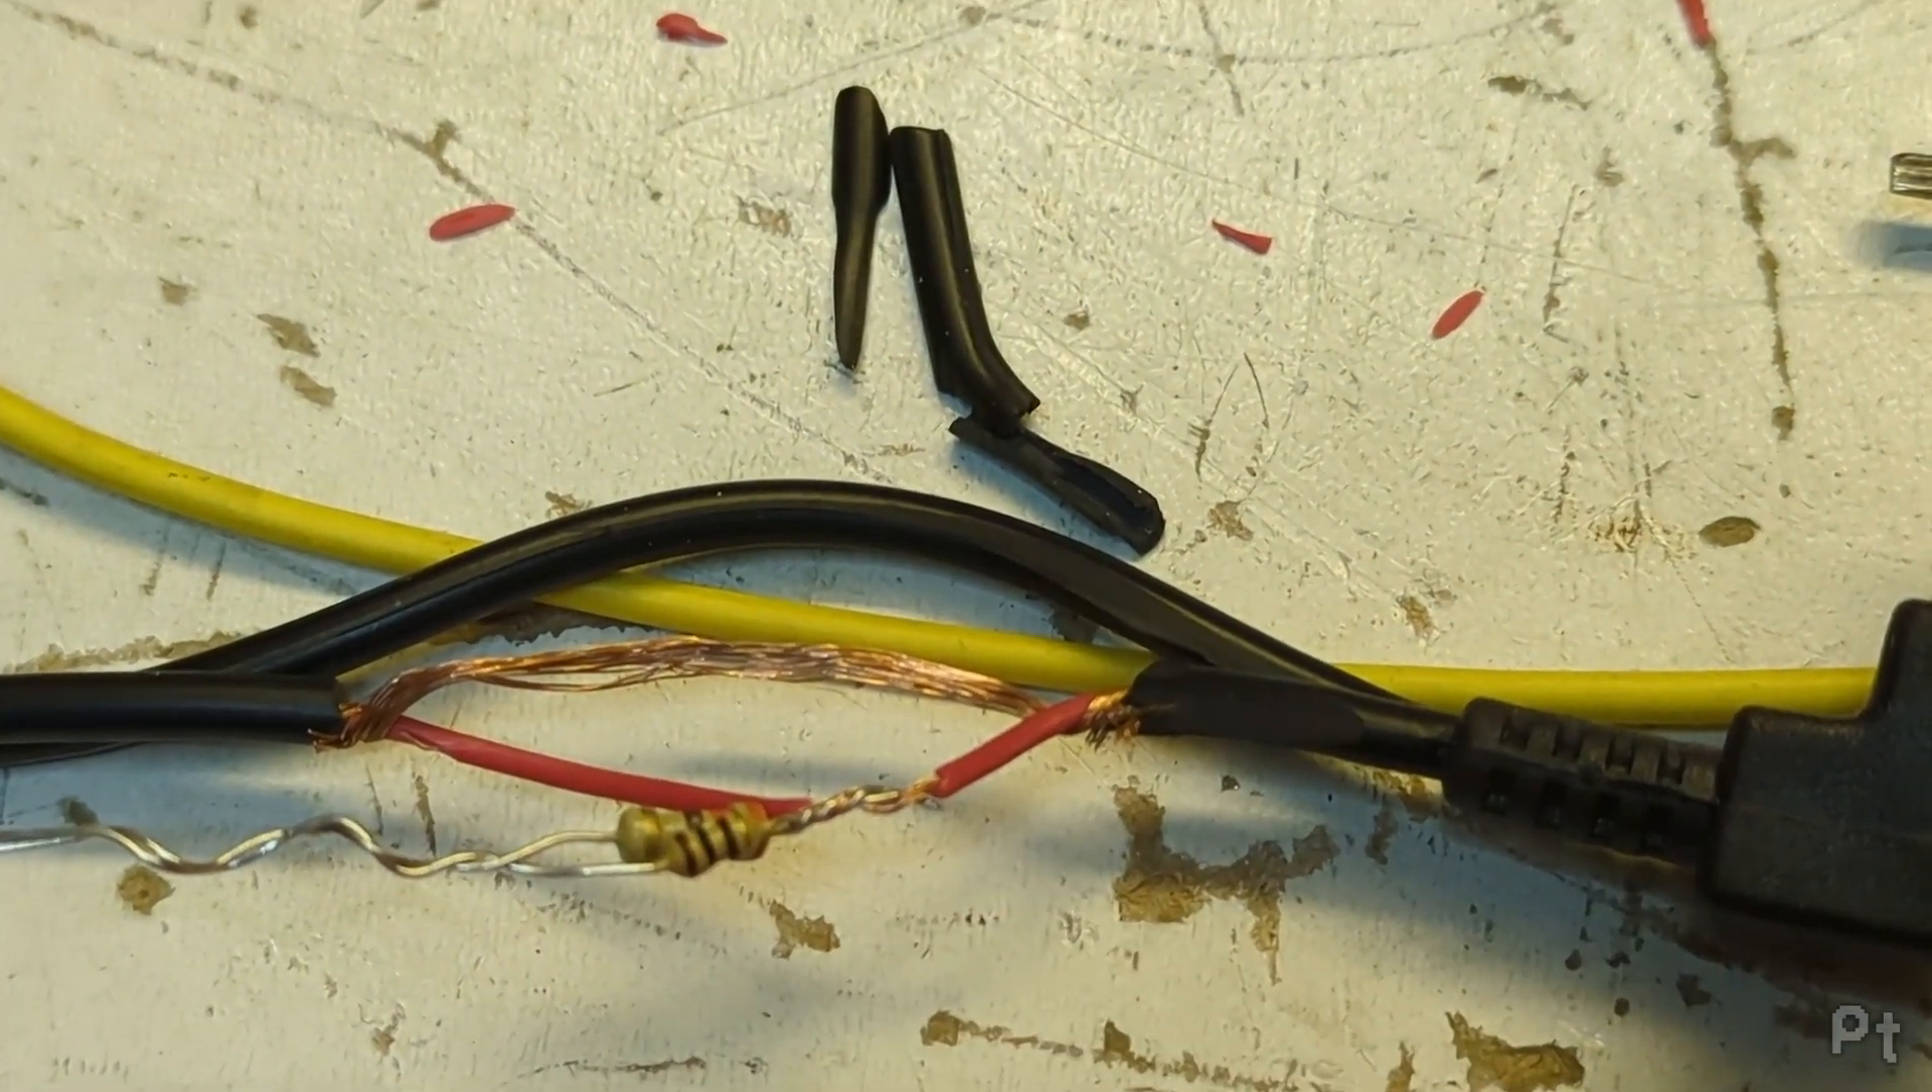I ended up pulling a little bit of insulation back, a little bit more, and I've twisted the resistors around this wire, the little piece that I exposed.